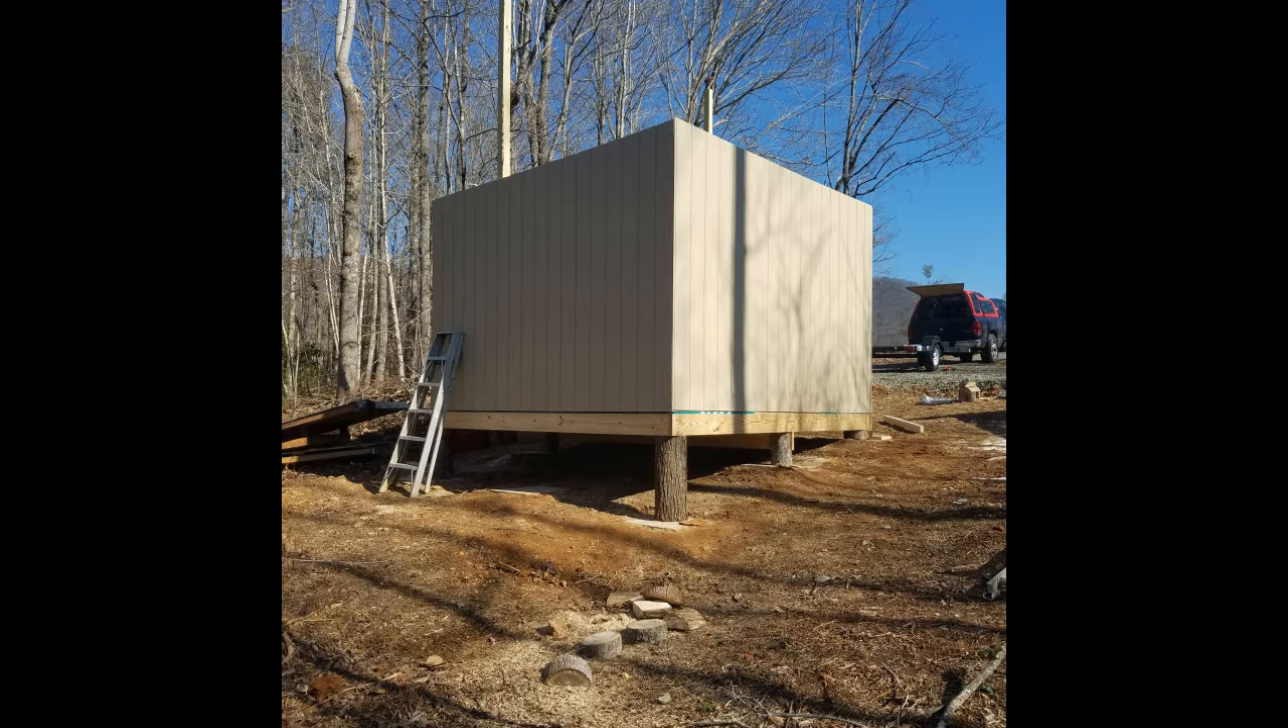I haven't cut the windows or door out yet.